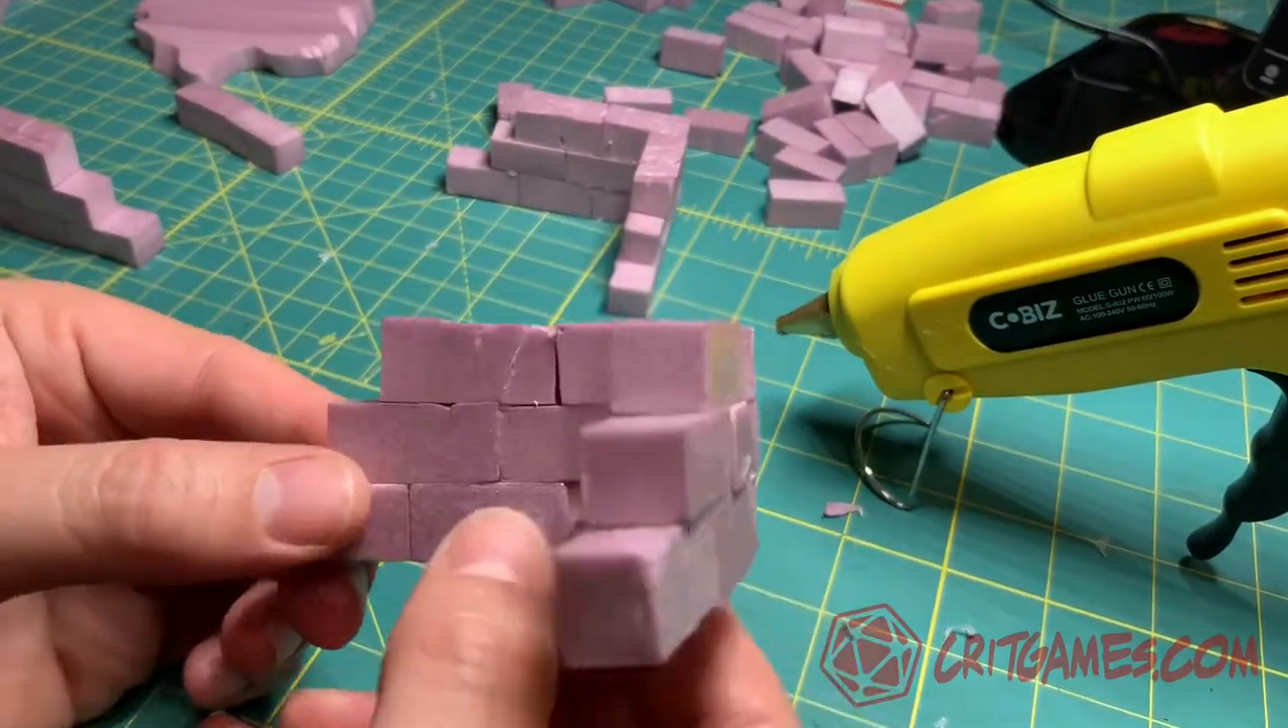You have a nice little corner wall put together.